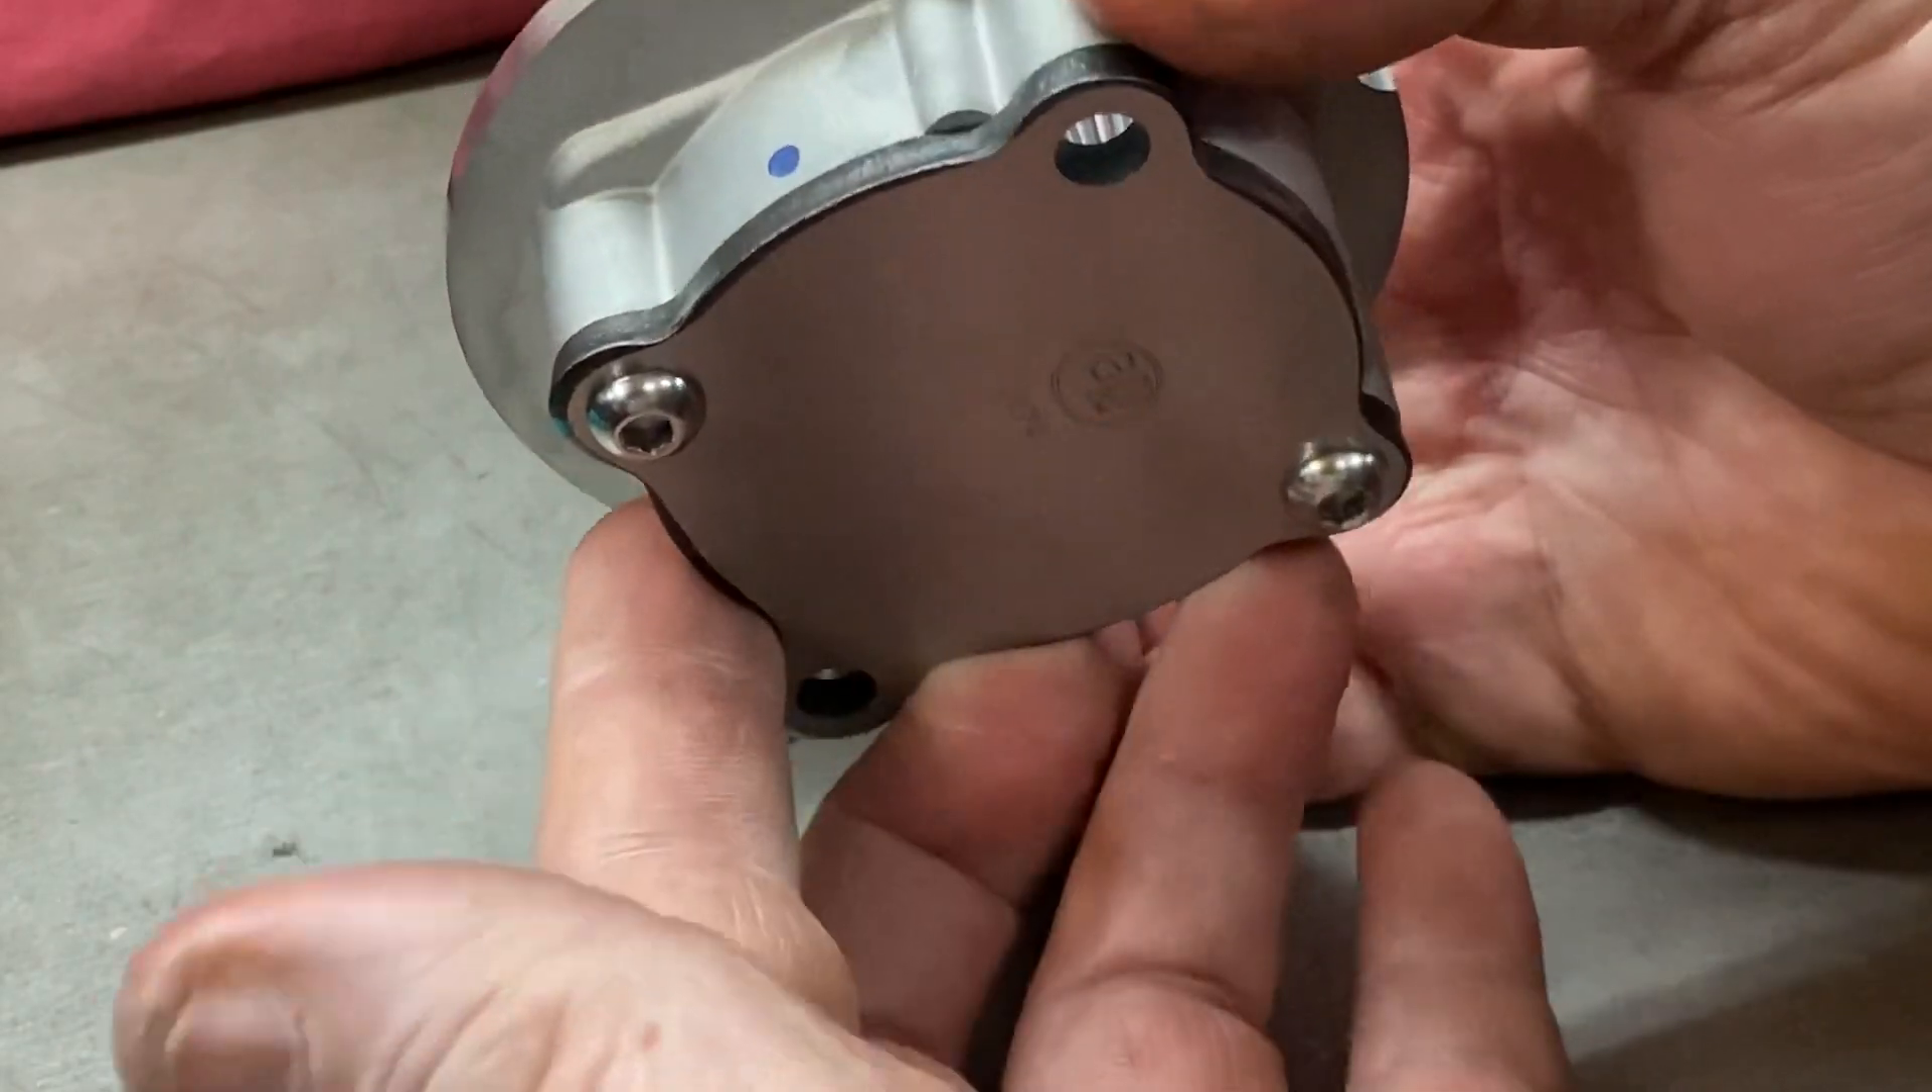So with the oil pump reassembled I've put everything back inside oiled everything up and then fitted the steel cover.